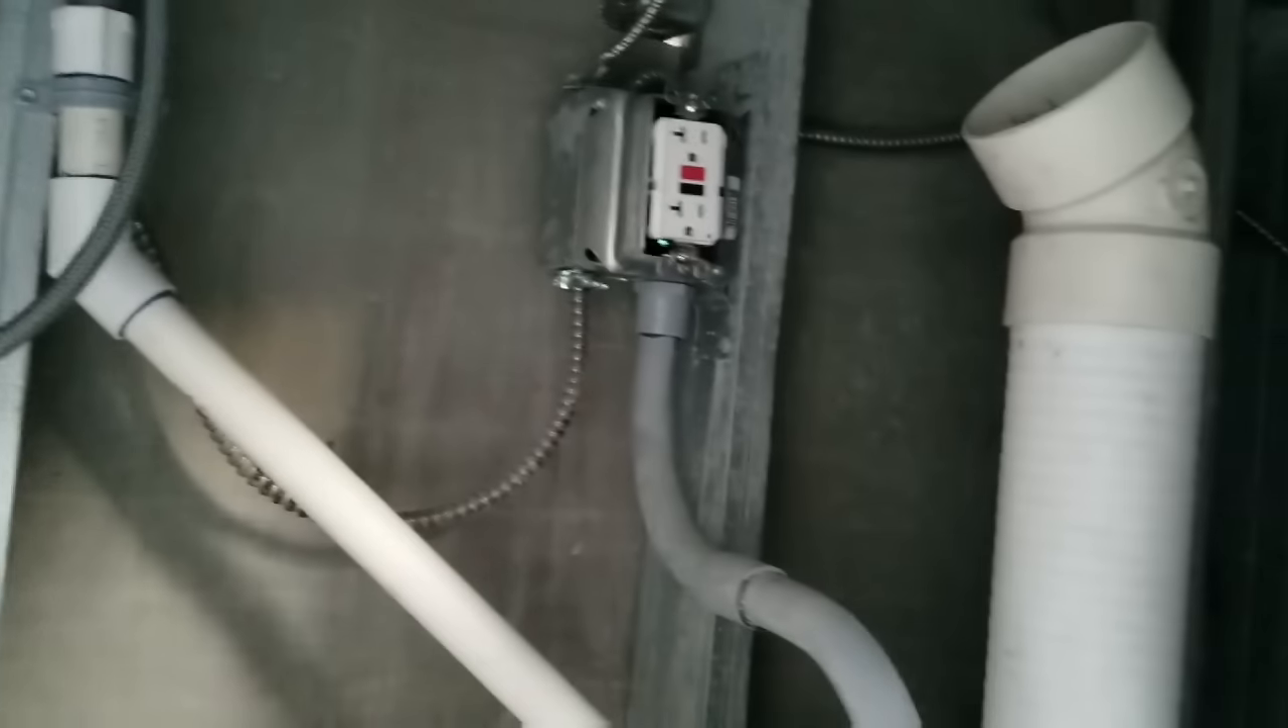I have my GFCI. I still need to get a cover for that.